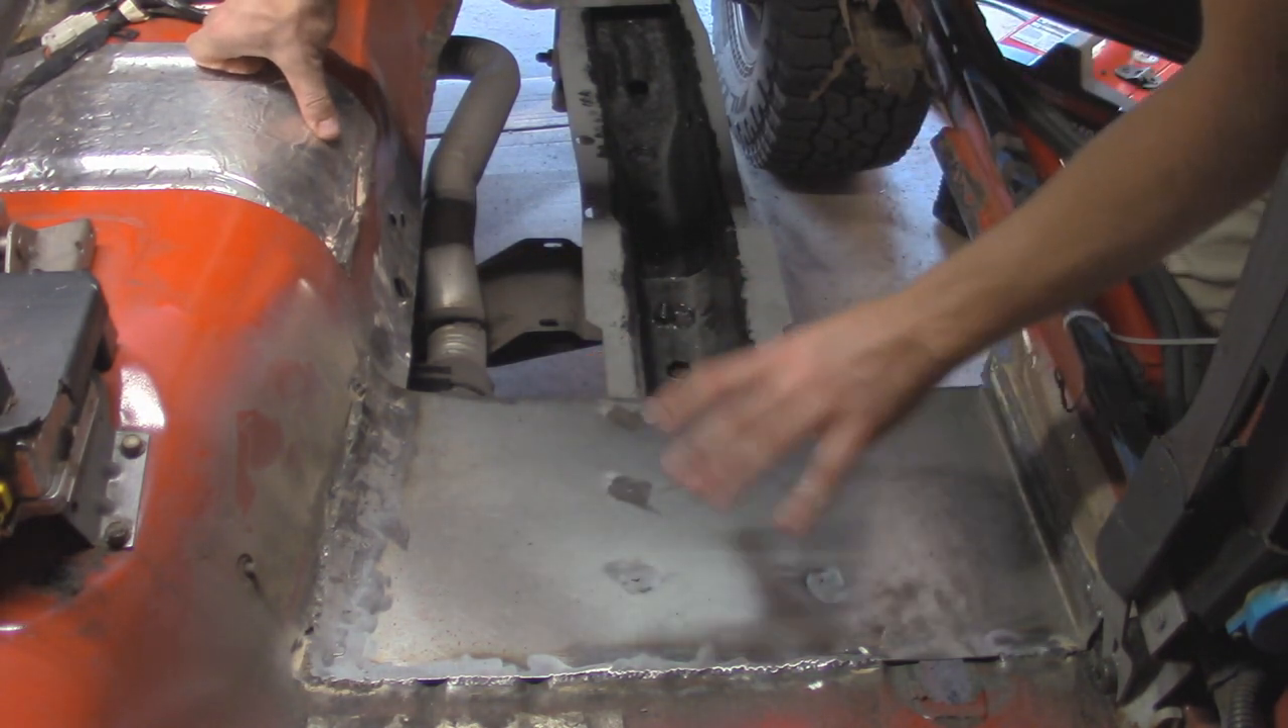Alright it's the next day now and last night I finished welding in this first little section right here.